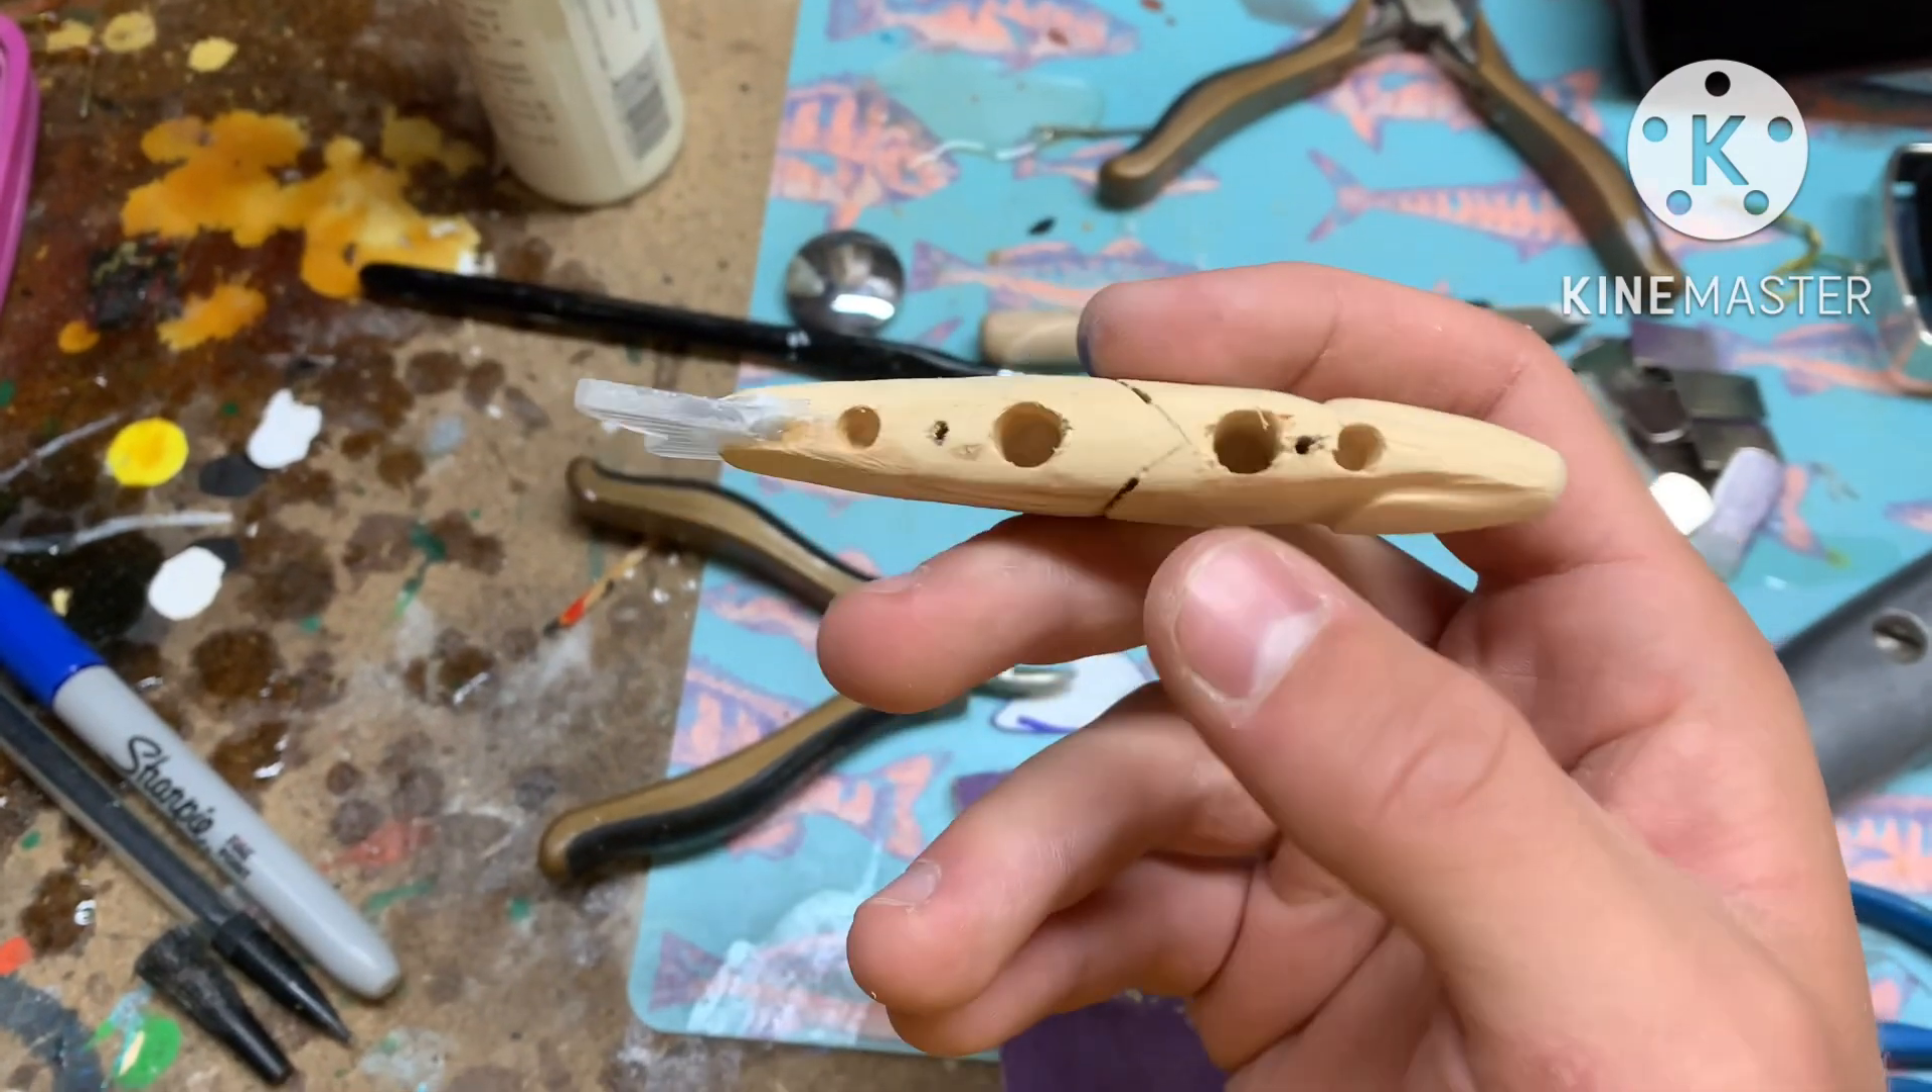I started with the joint here. I installed the top fin. And I also drilled all the holes for where the lead's going to go.